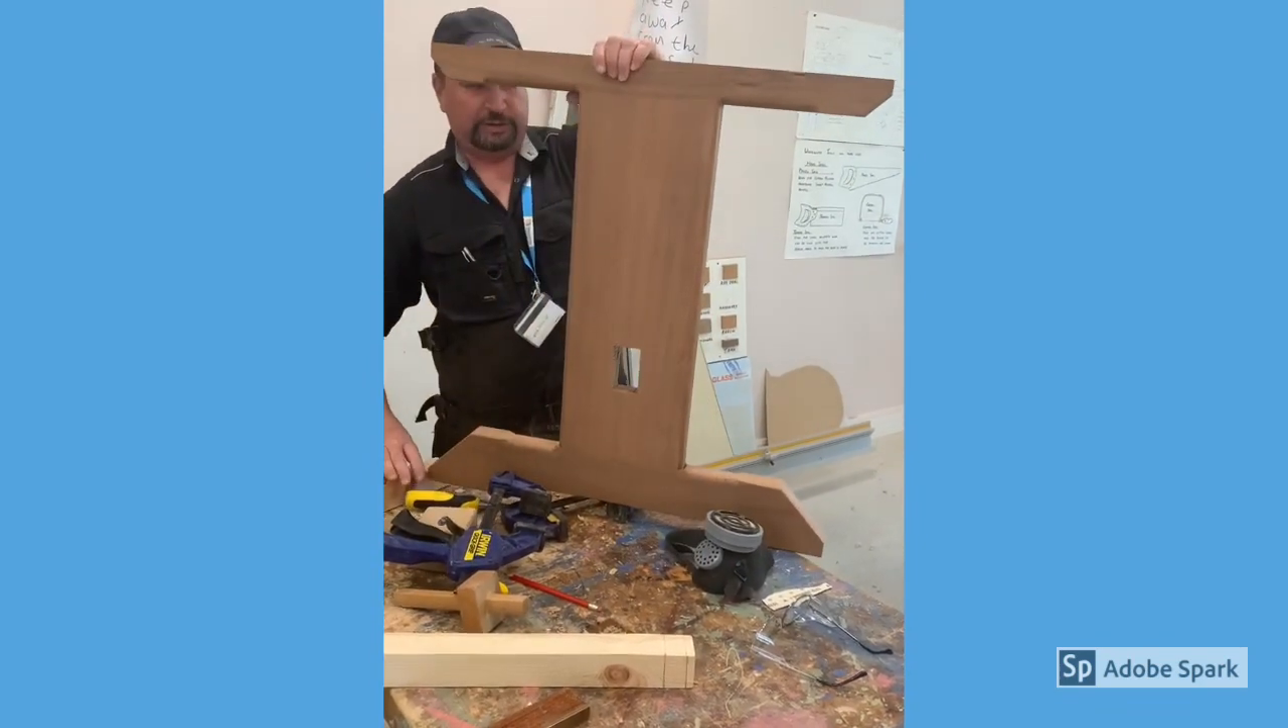And as a result then we have our trestle completed without using any screws or nails.